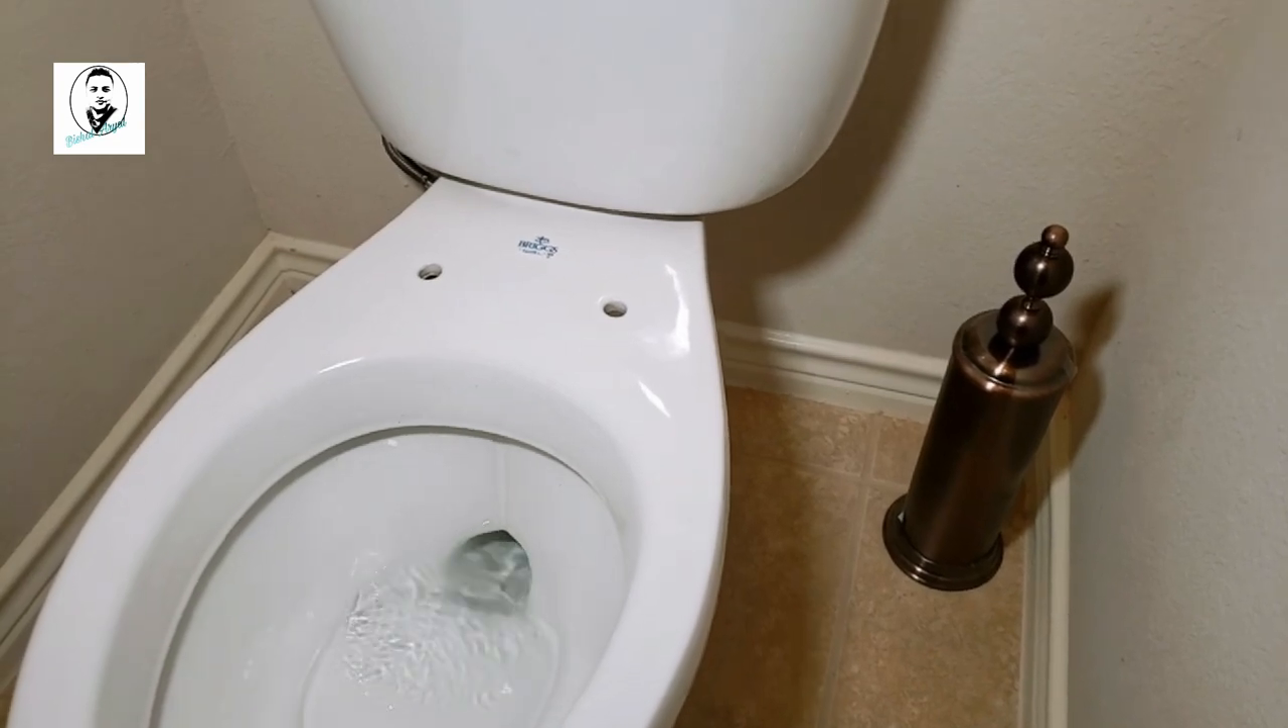Now the seat has been removed.